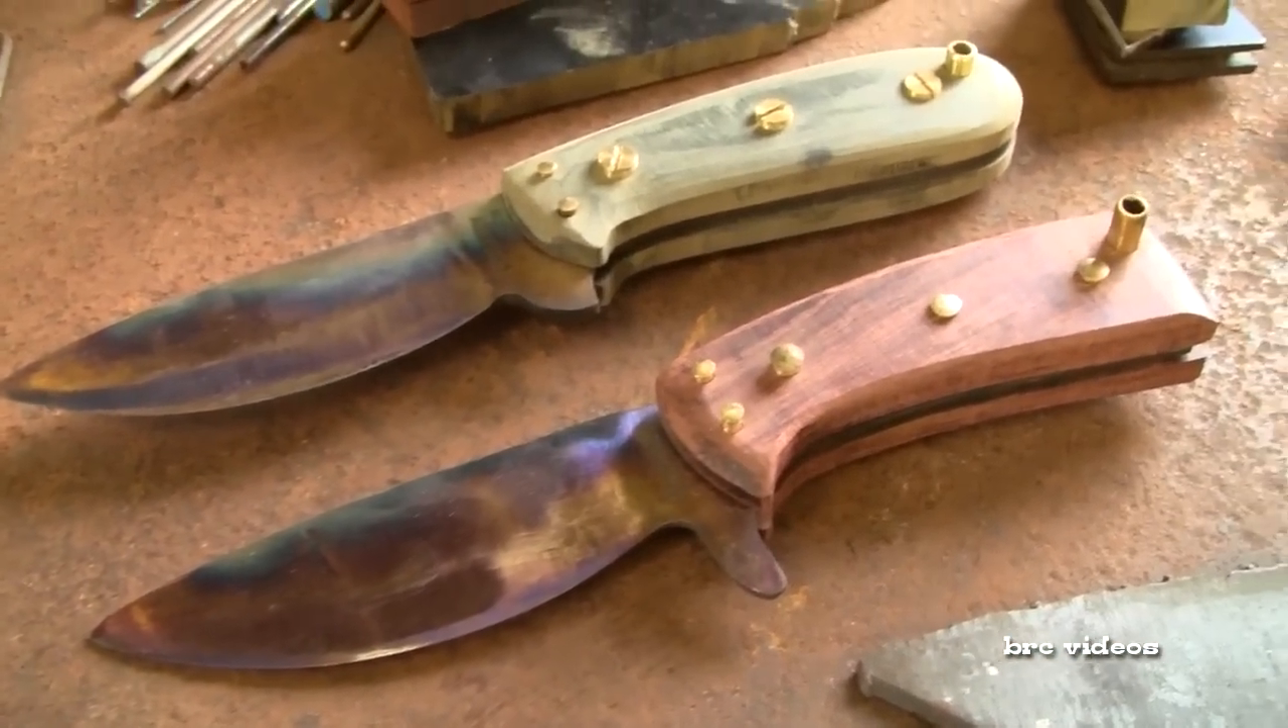I've got two knives here that have already been ground to shape and heat treated and now I'm in the process of fitting the handles.